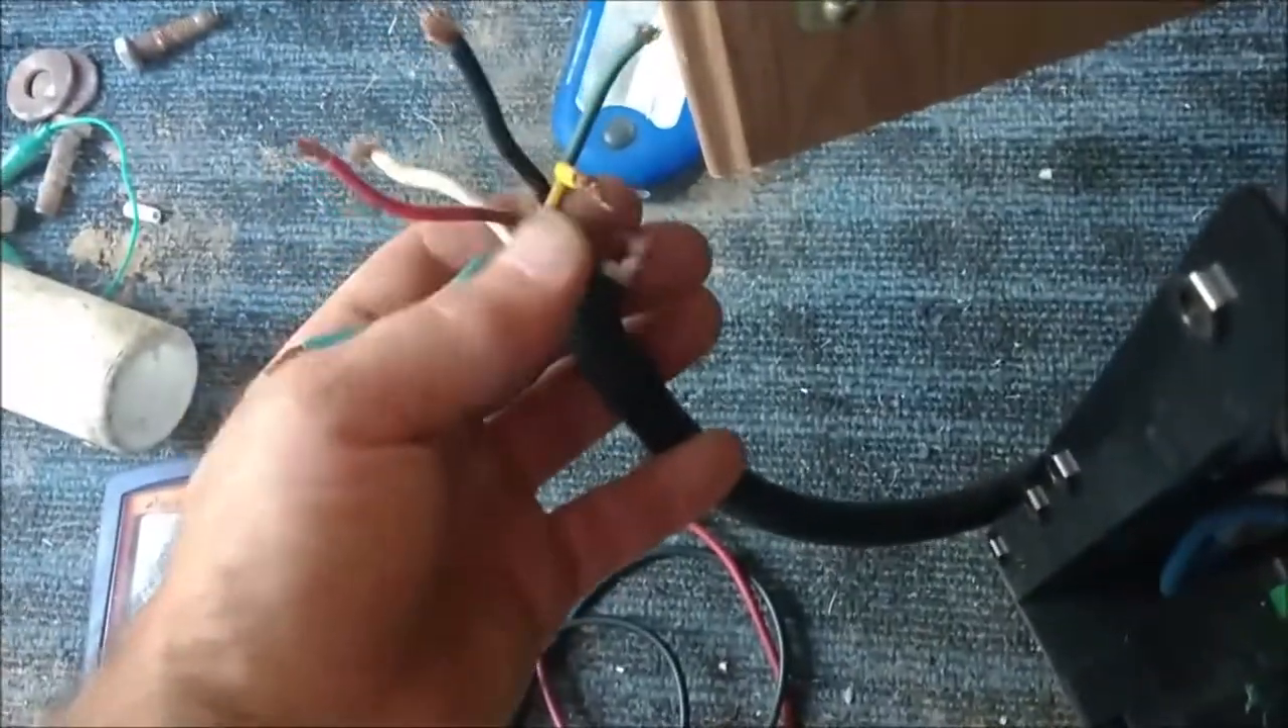This is the other end of the trailer i don't have the plug on there yet but this black wire right here was the uh 12 volts uh was the yeah this black wire on this end.